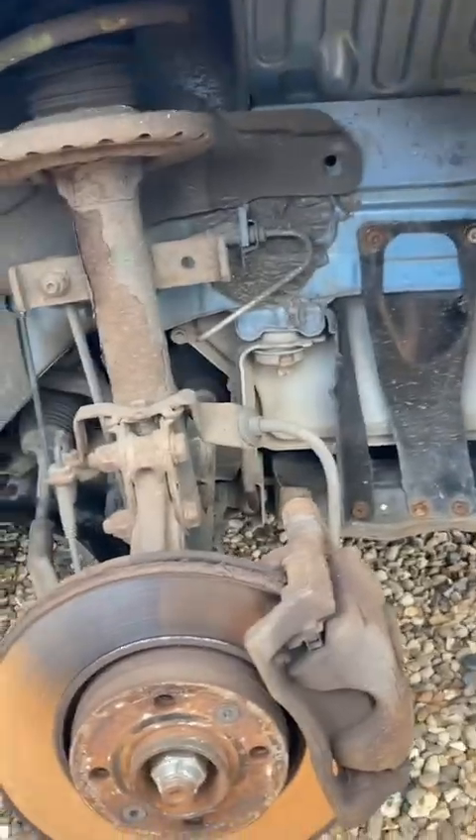Okay so we've got the wheel off and arch liner off as well.